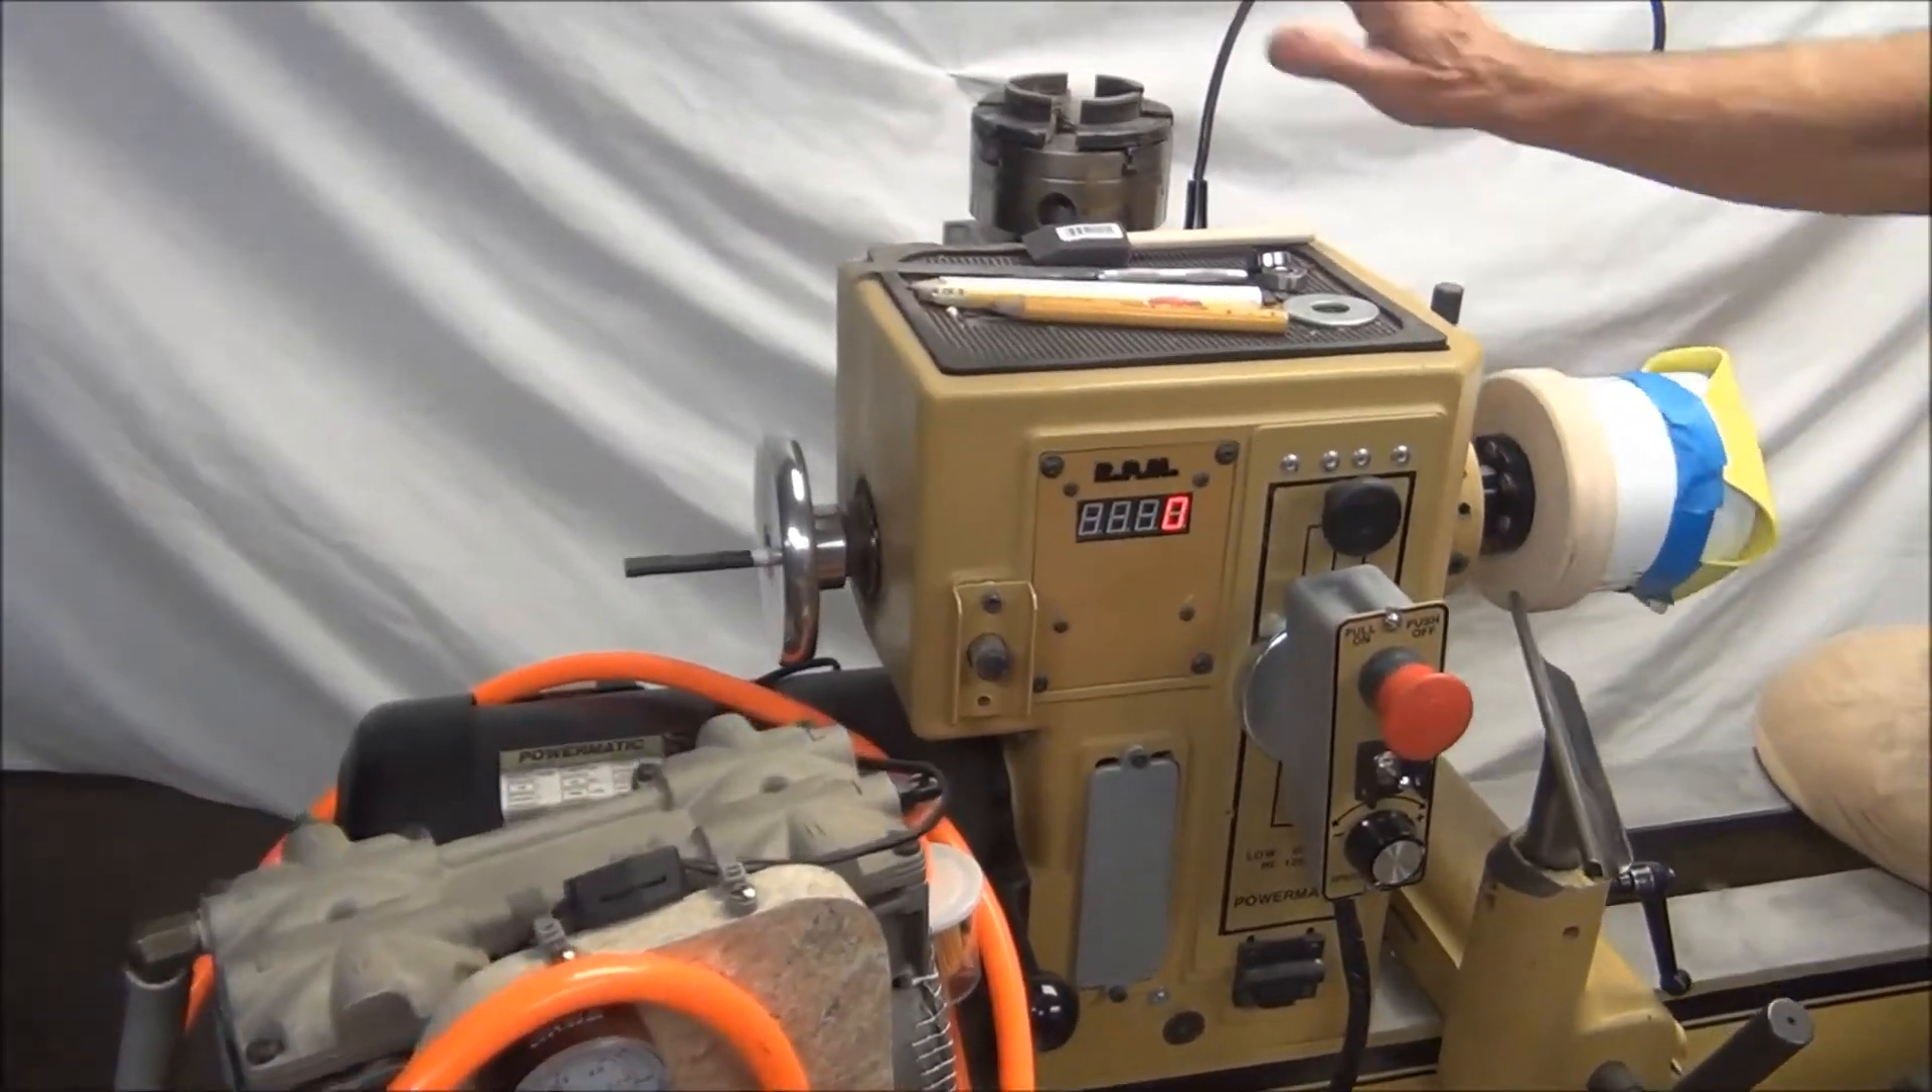I've taken off my four jaw chuck.